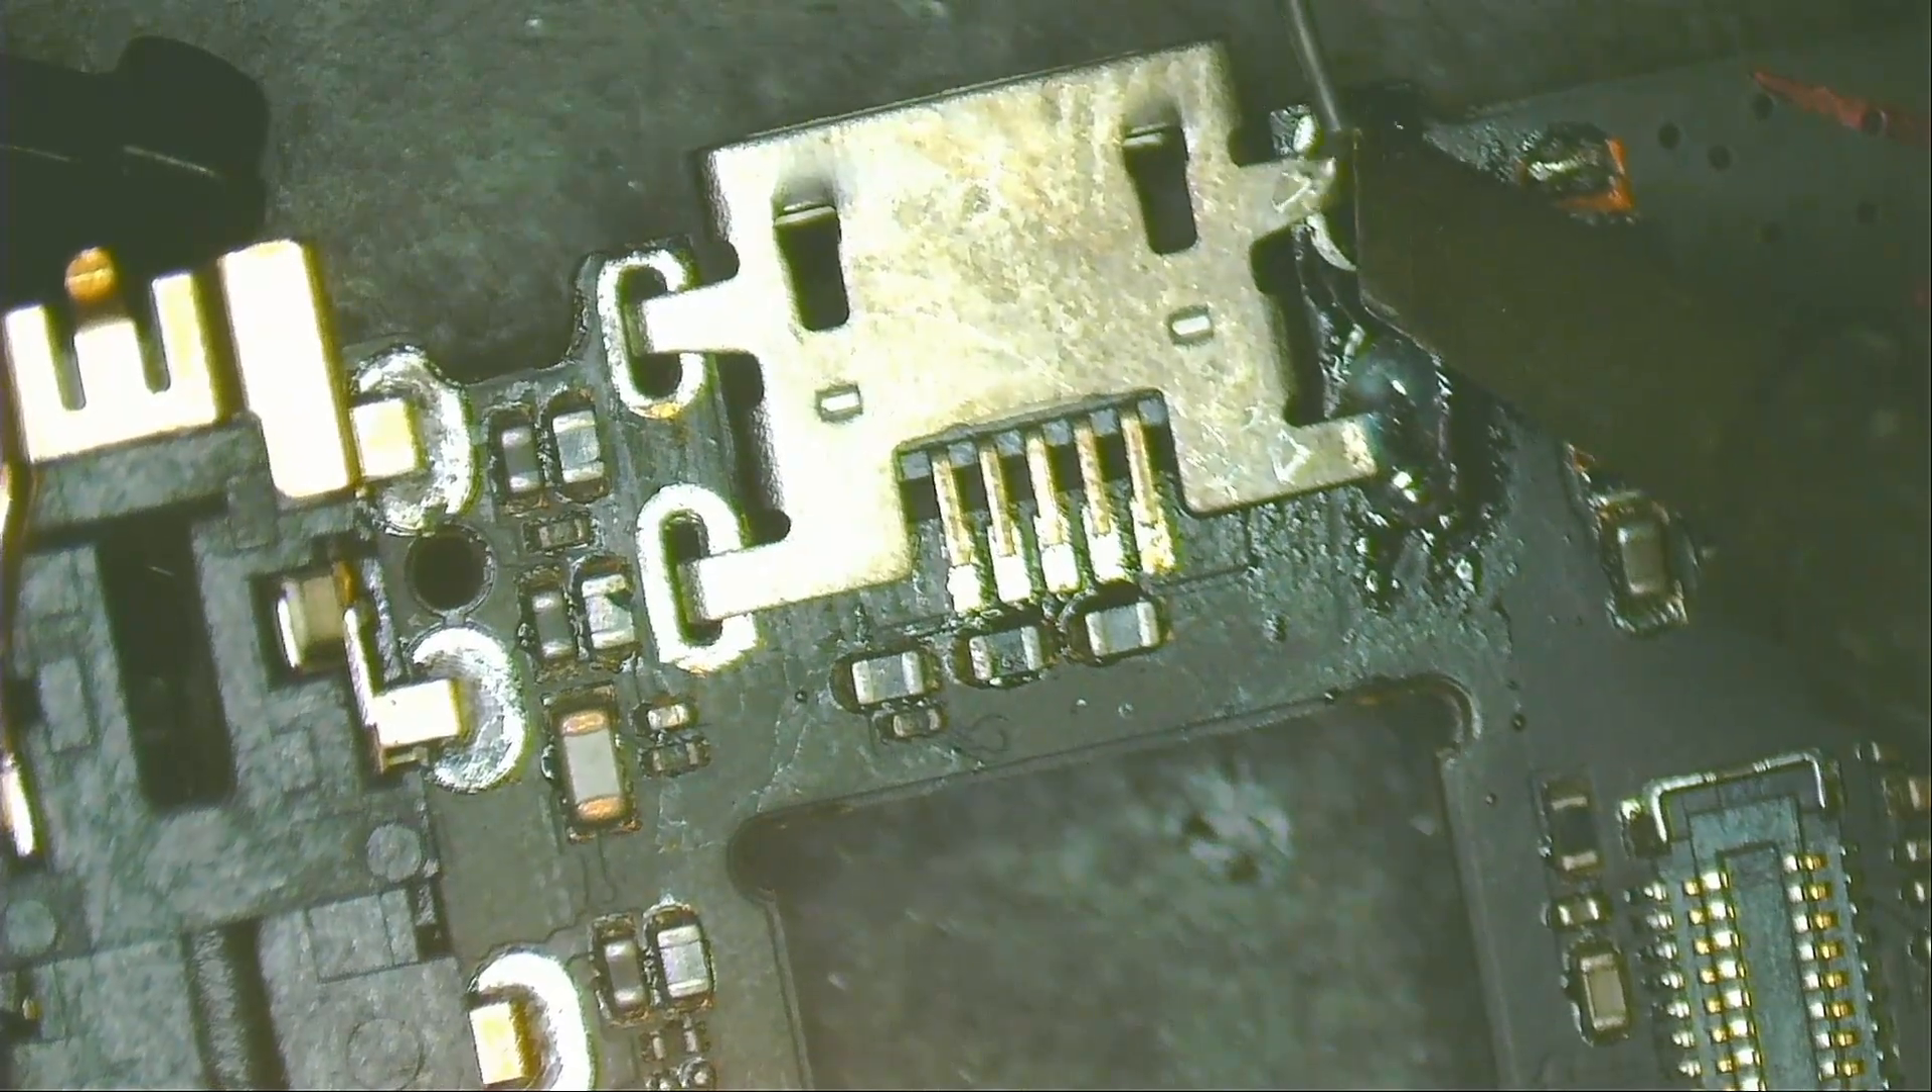Place the new connector. It fits perfectly.